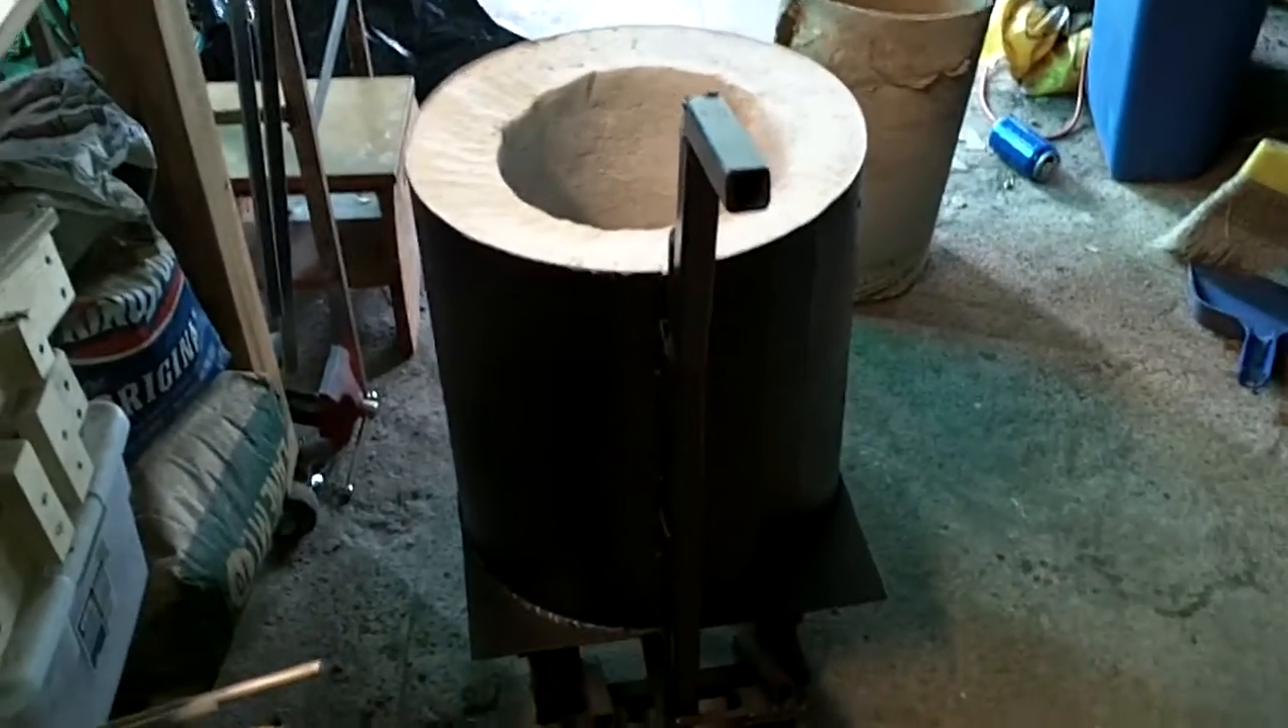So, and the lid's not even on there. The lid is actually in the curing process.